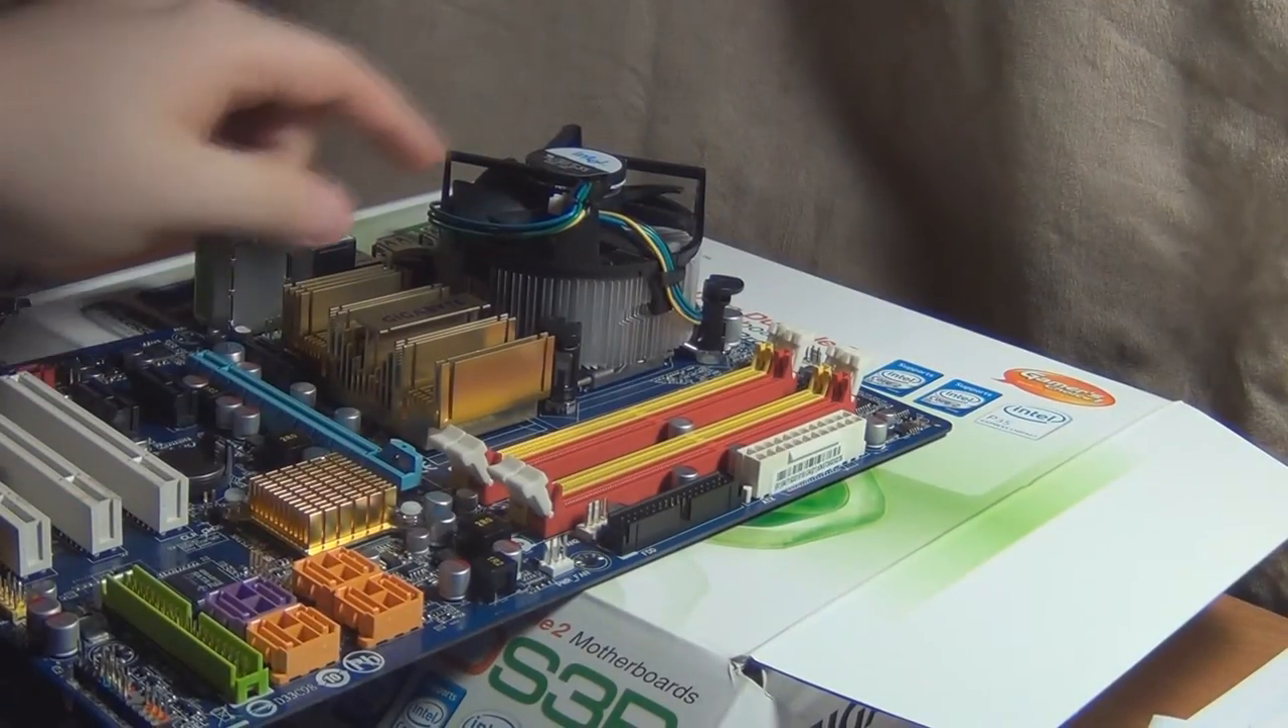So we got the CPU cooler installed.